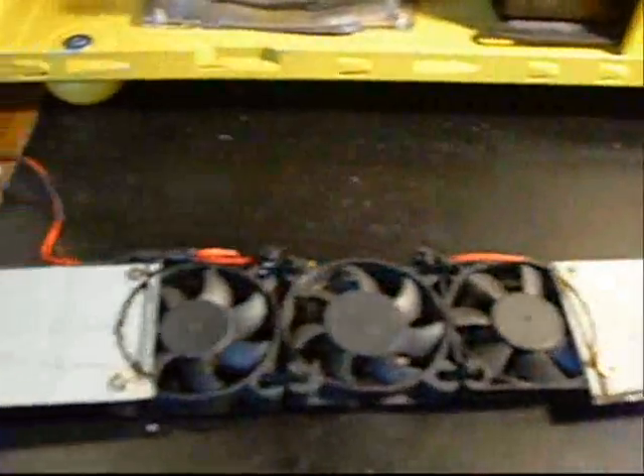Okay here's a shot of the pieces we cut out once they're drilled and mounted.